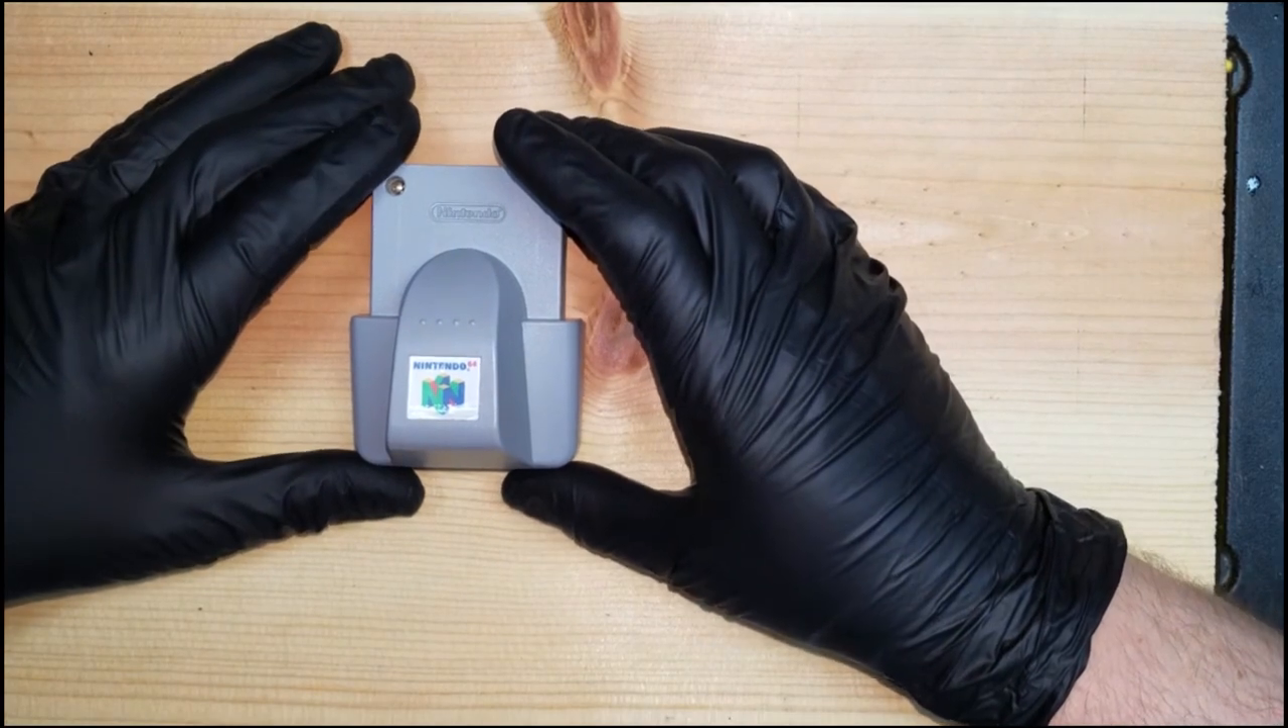Alright, and now we're done. We've fully reassembled the RoboPak.